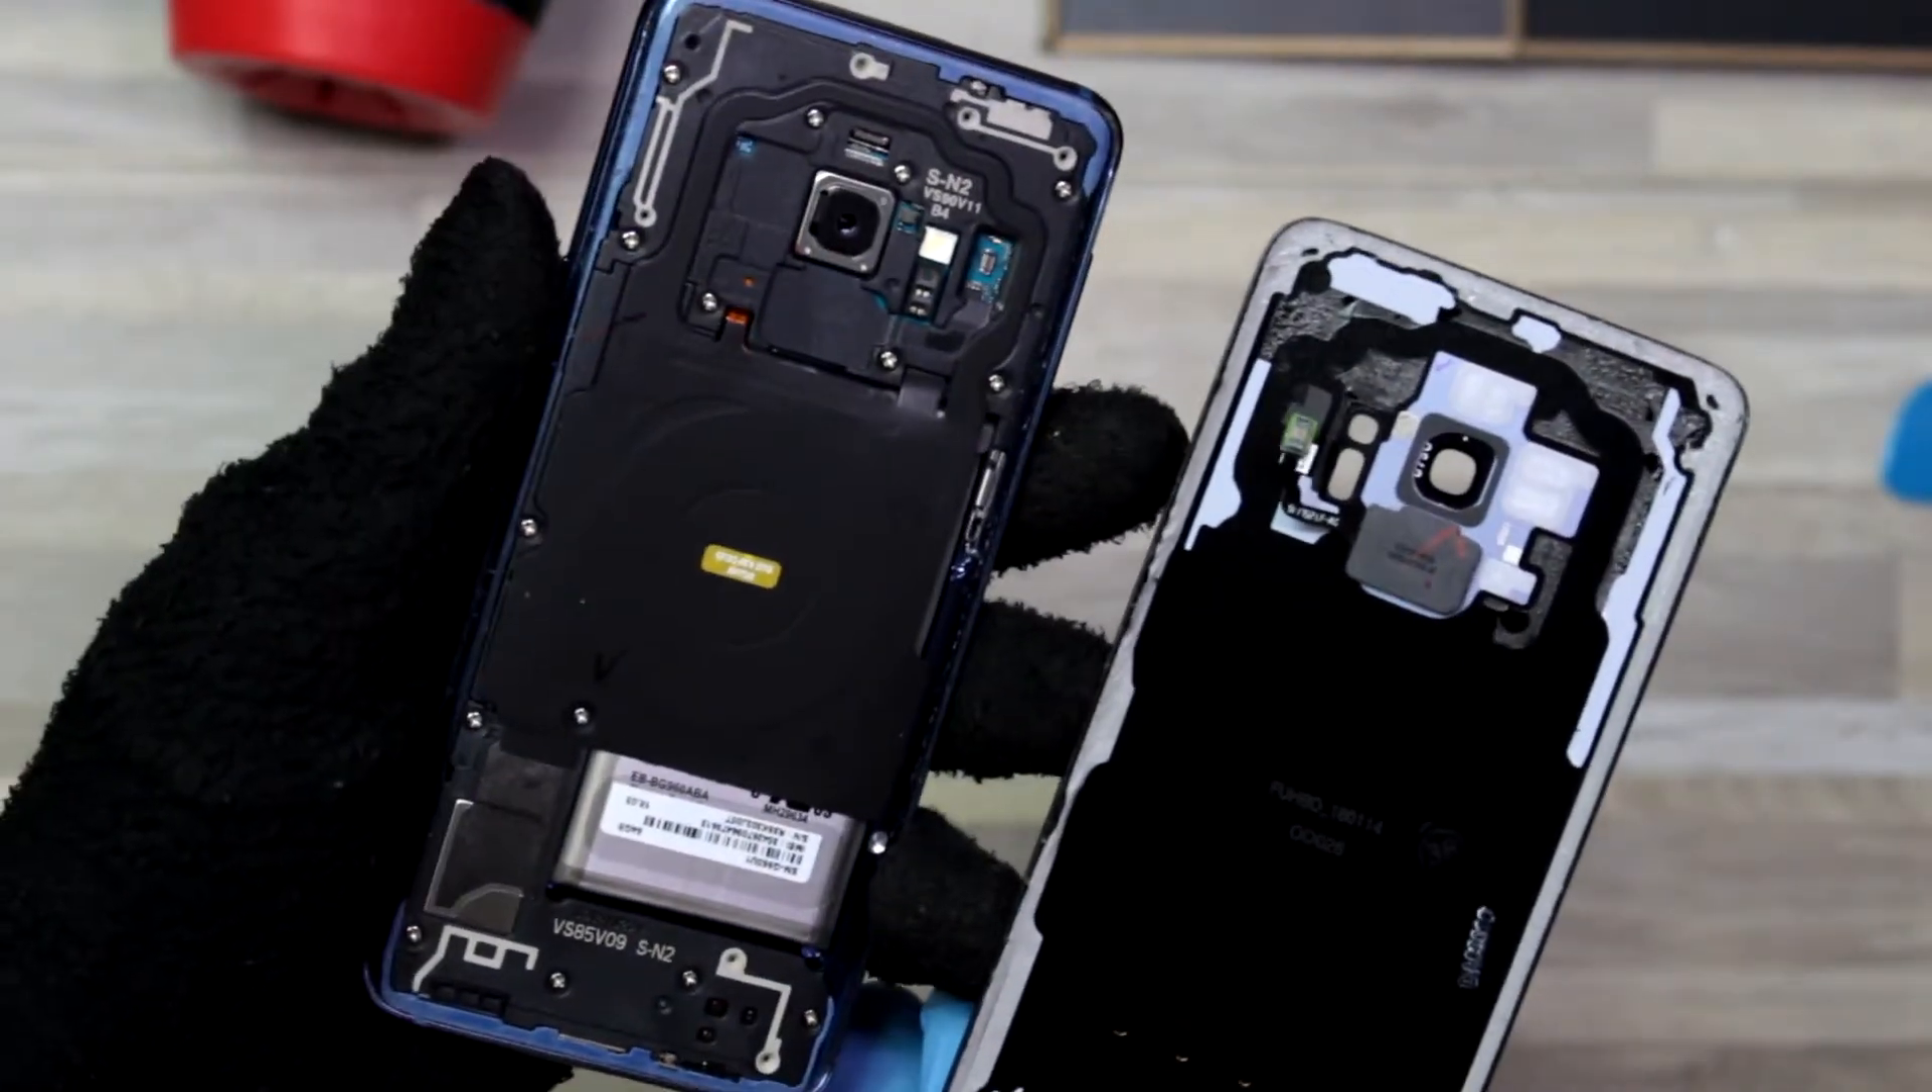I have successfully removed the back glass without cracking it.